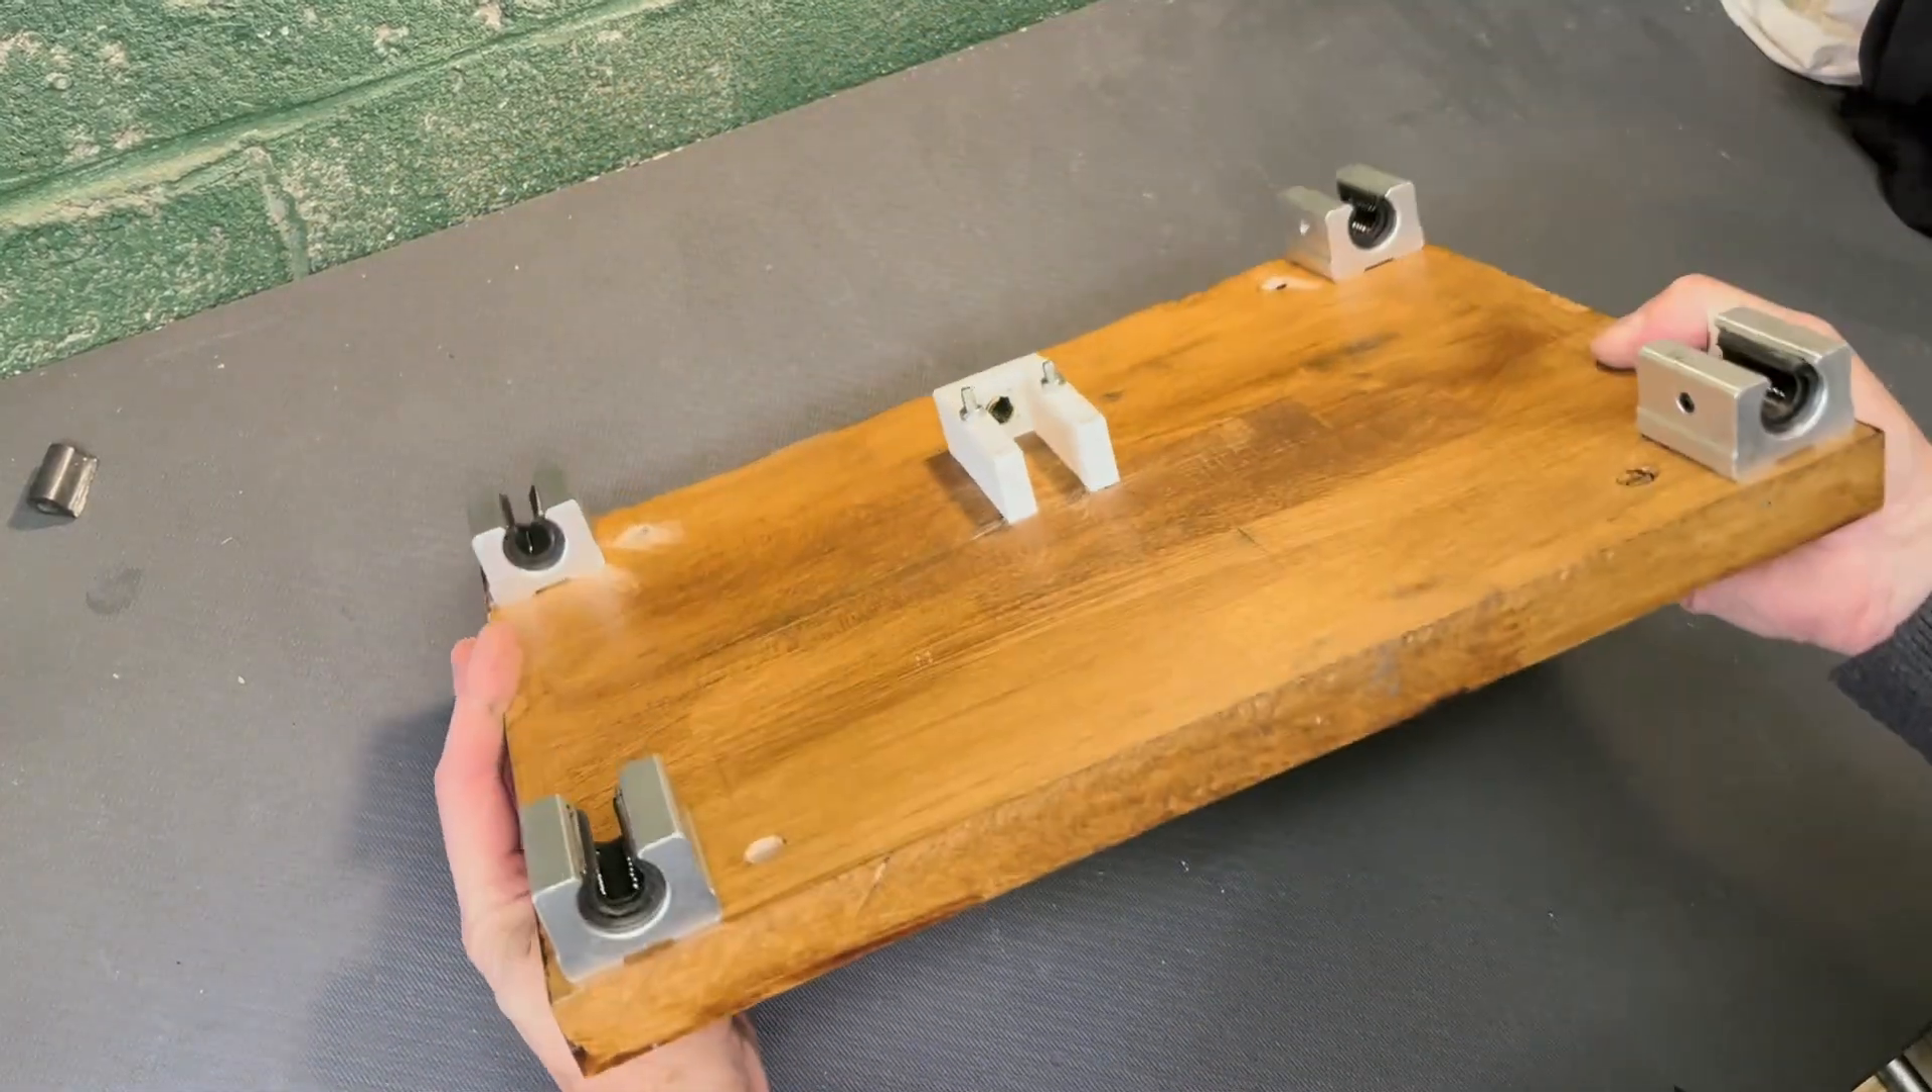The first thing that I make is that table which is also the Y axis and I install the guides and the lead screw nut and that's how it looks like.